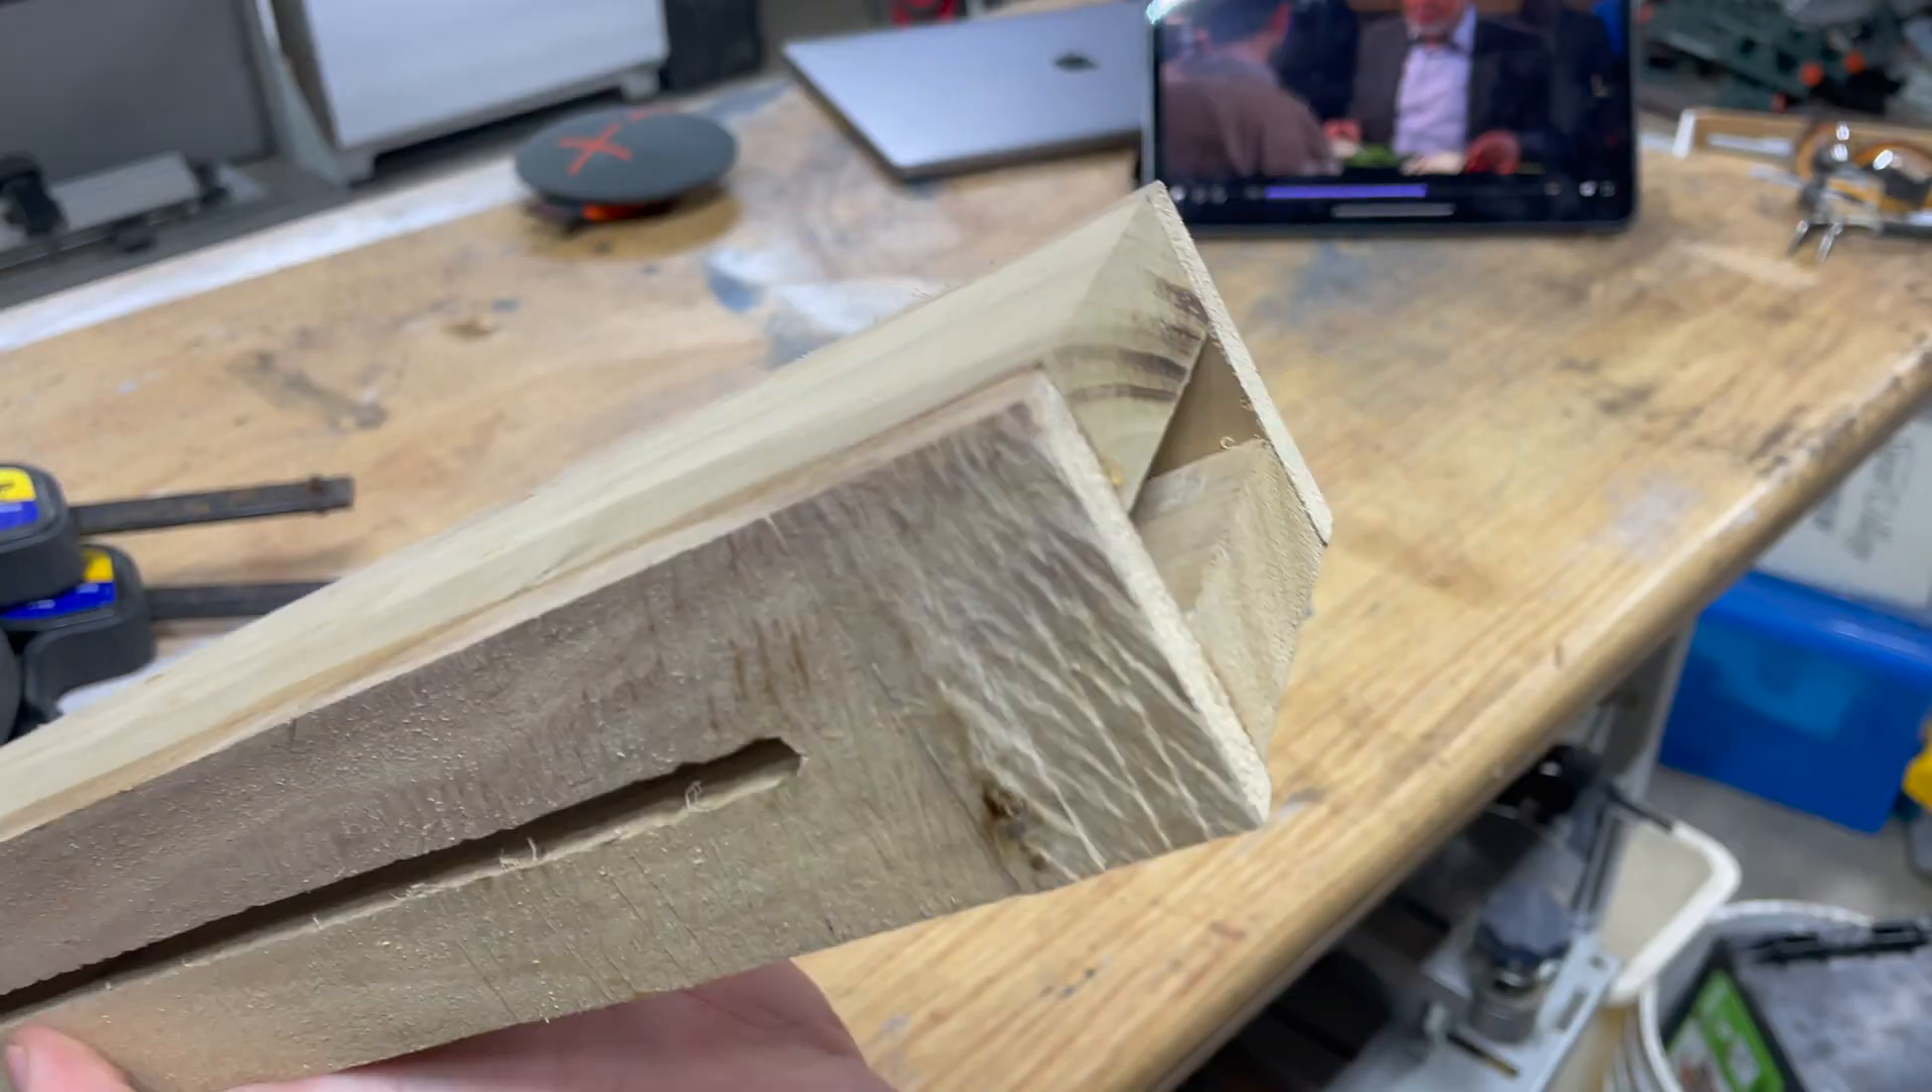I know crossbows don't usually have barrels, but this one does. I have now assembled the barrel with a slot.